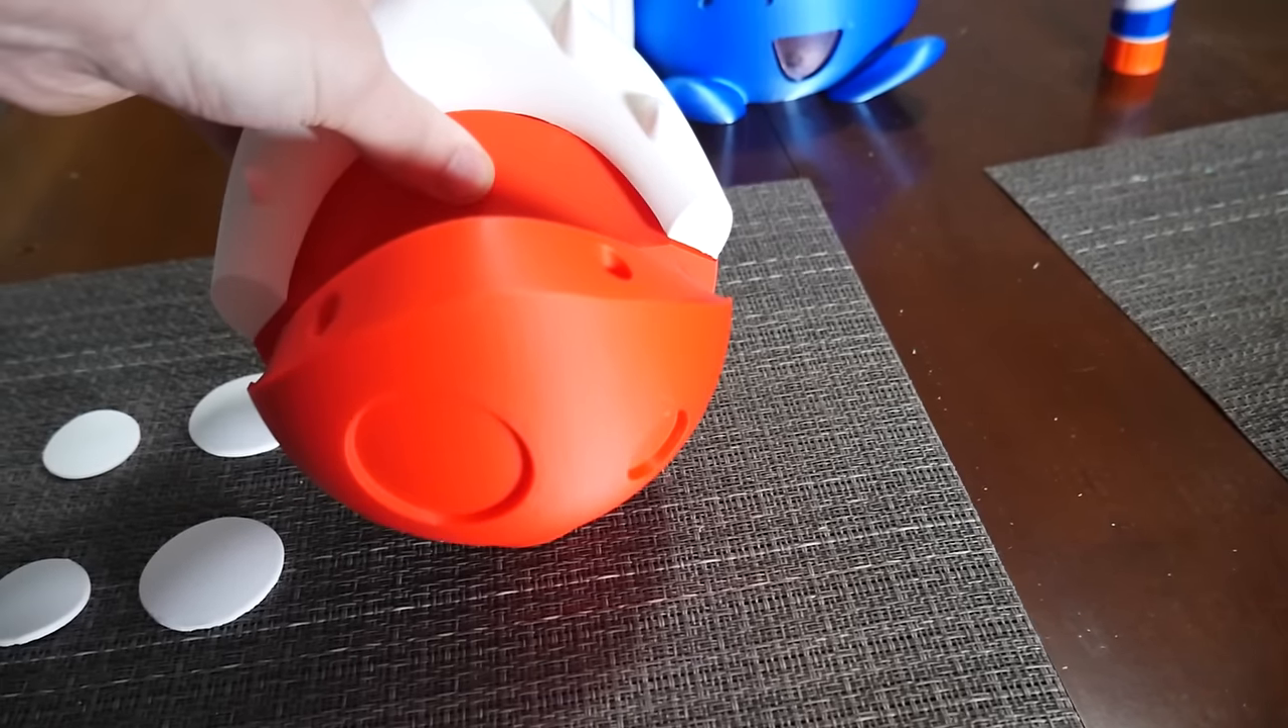You can also see in the left corner here i printed the spots as well so i'm gonna have to glue those in.